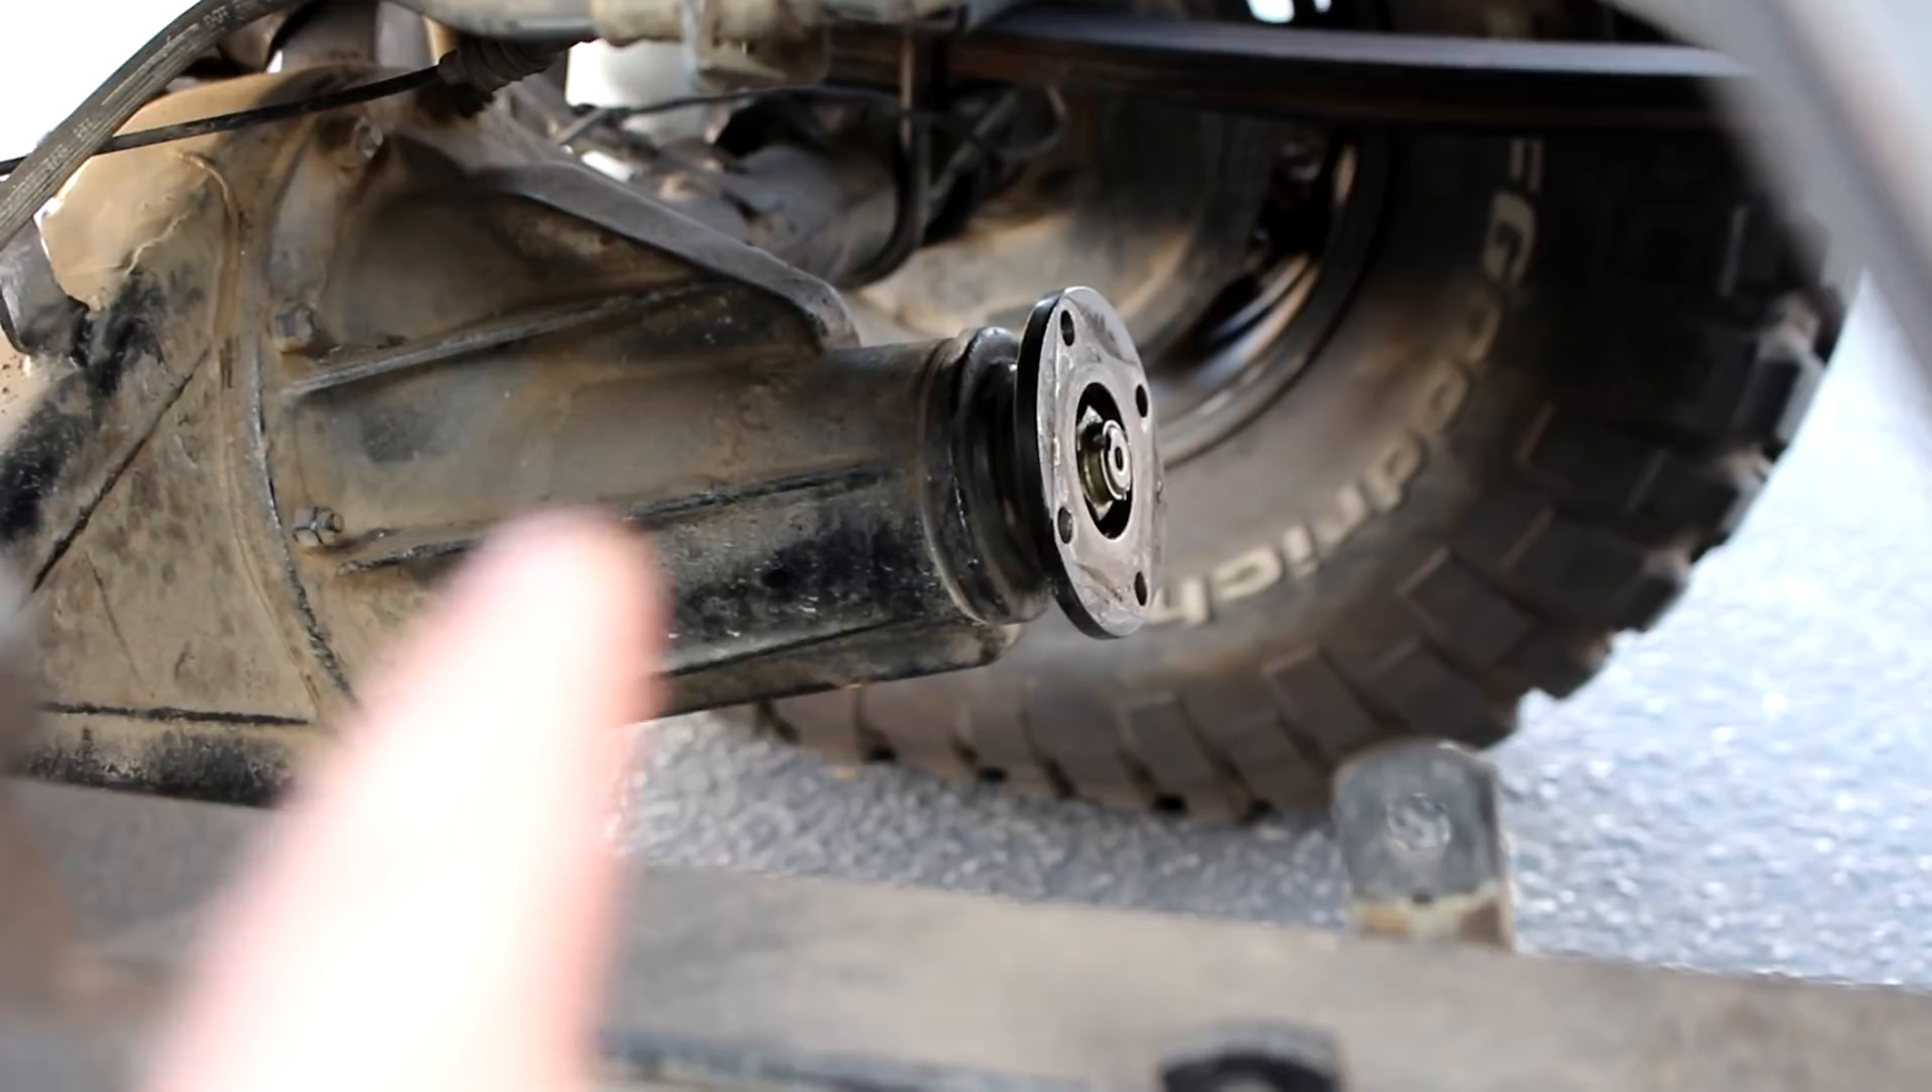As far as things I still have left to do, obviously I have no rear drive line. I'm working on that.